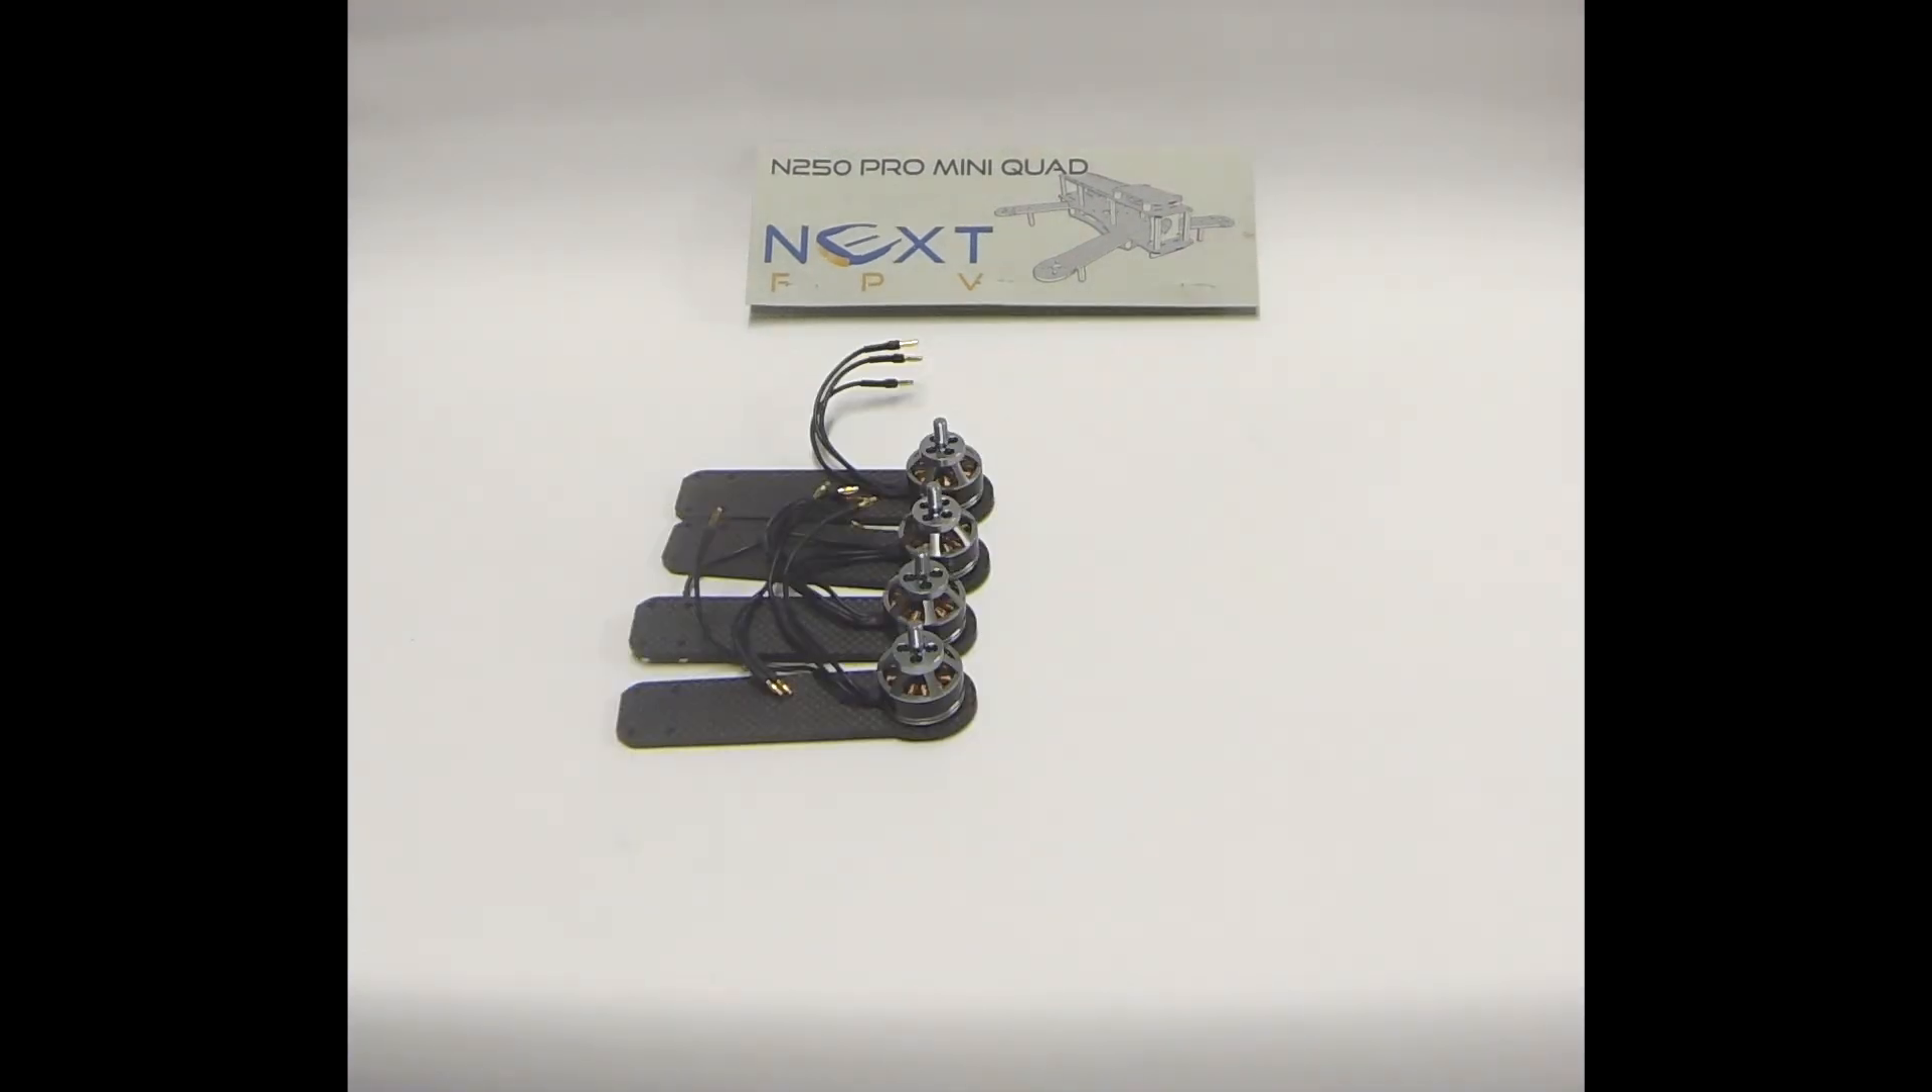So these are the motors mounted to the arms.